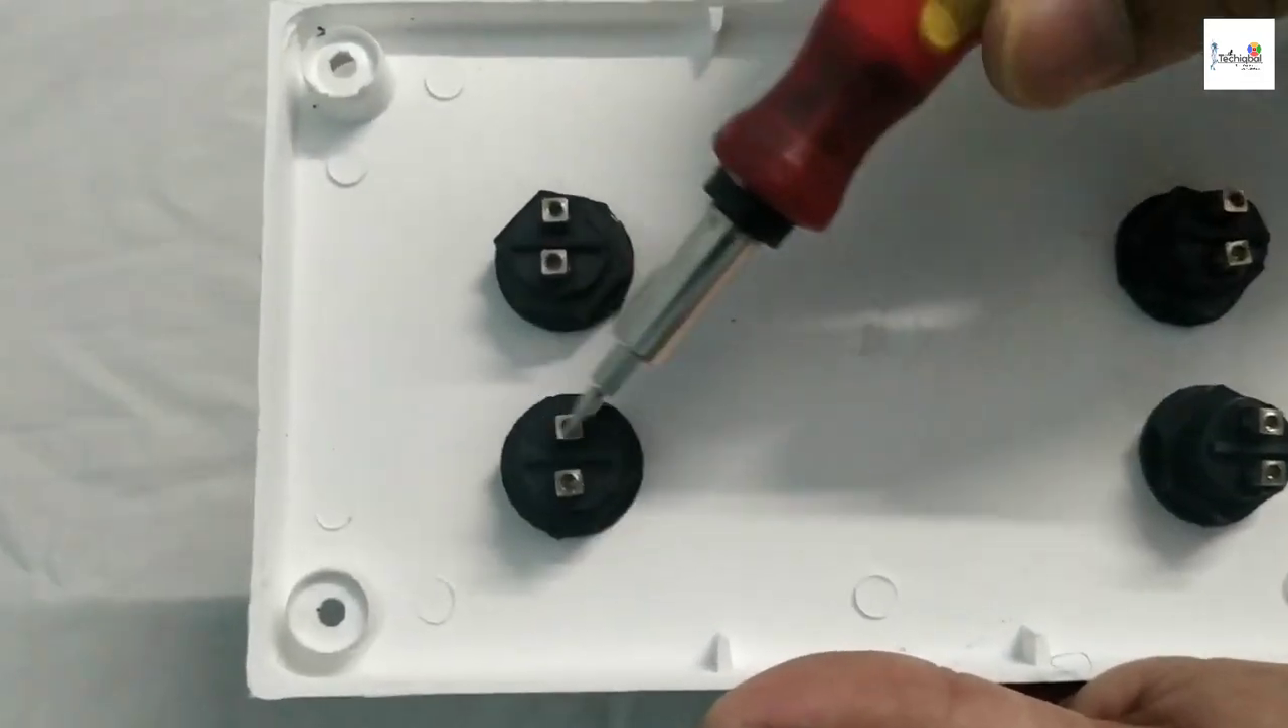अब देख सकते हैं मैंने push switch switch board में लगा दिया है।